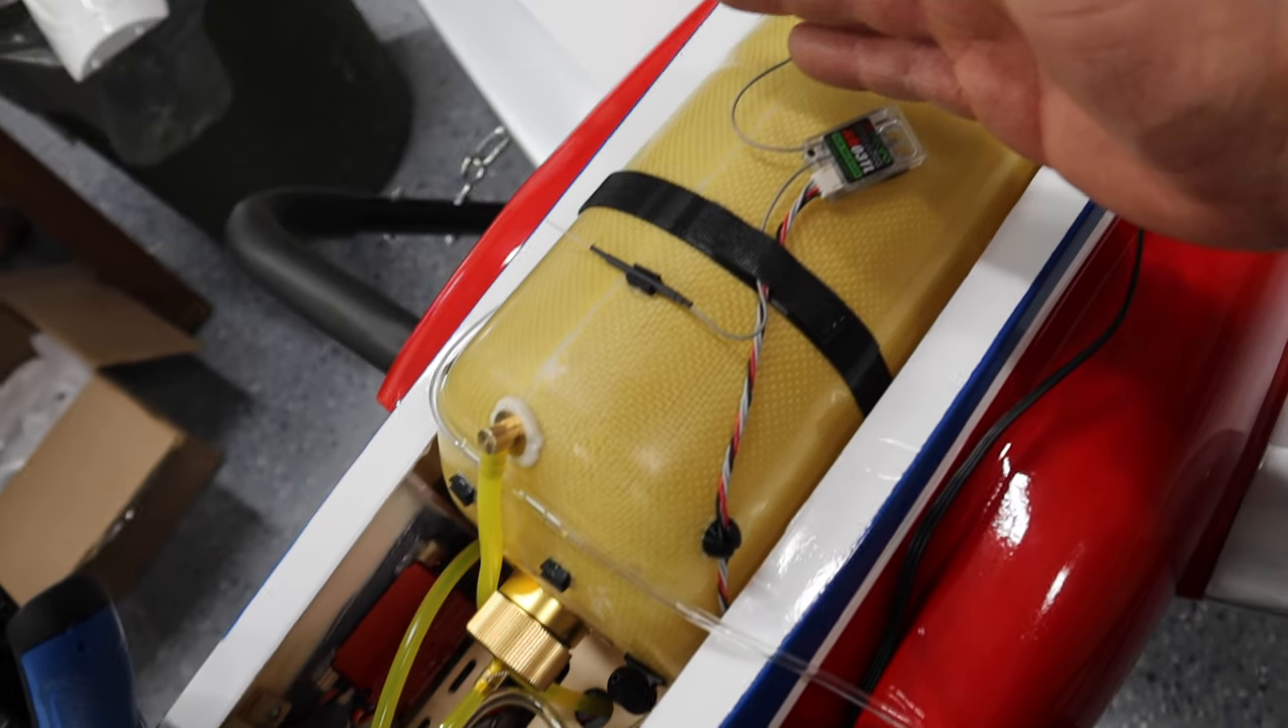Mounted one of the receivers on top of the tank here and that positioning should be good.